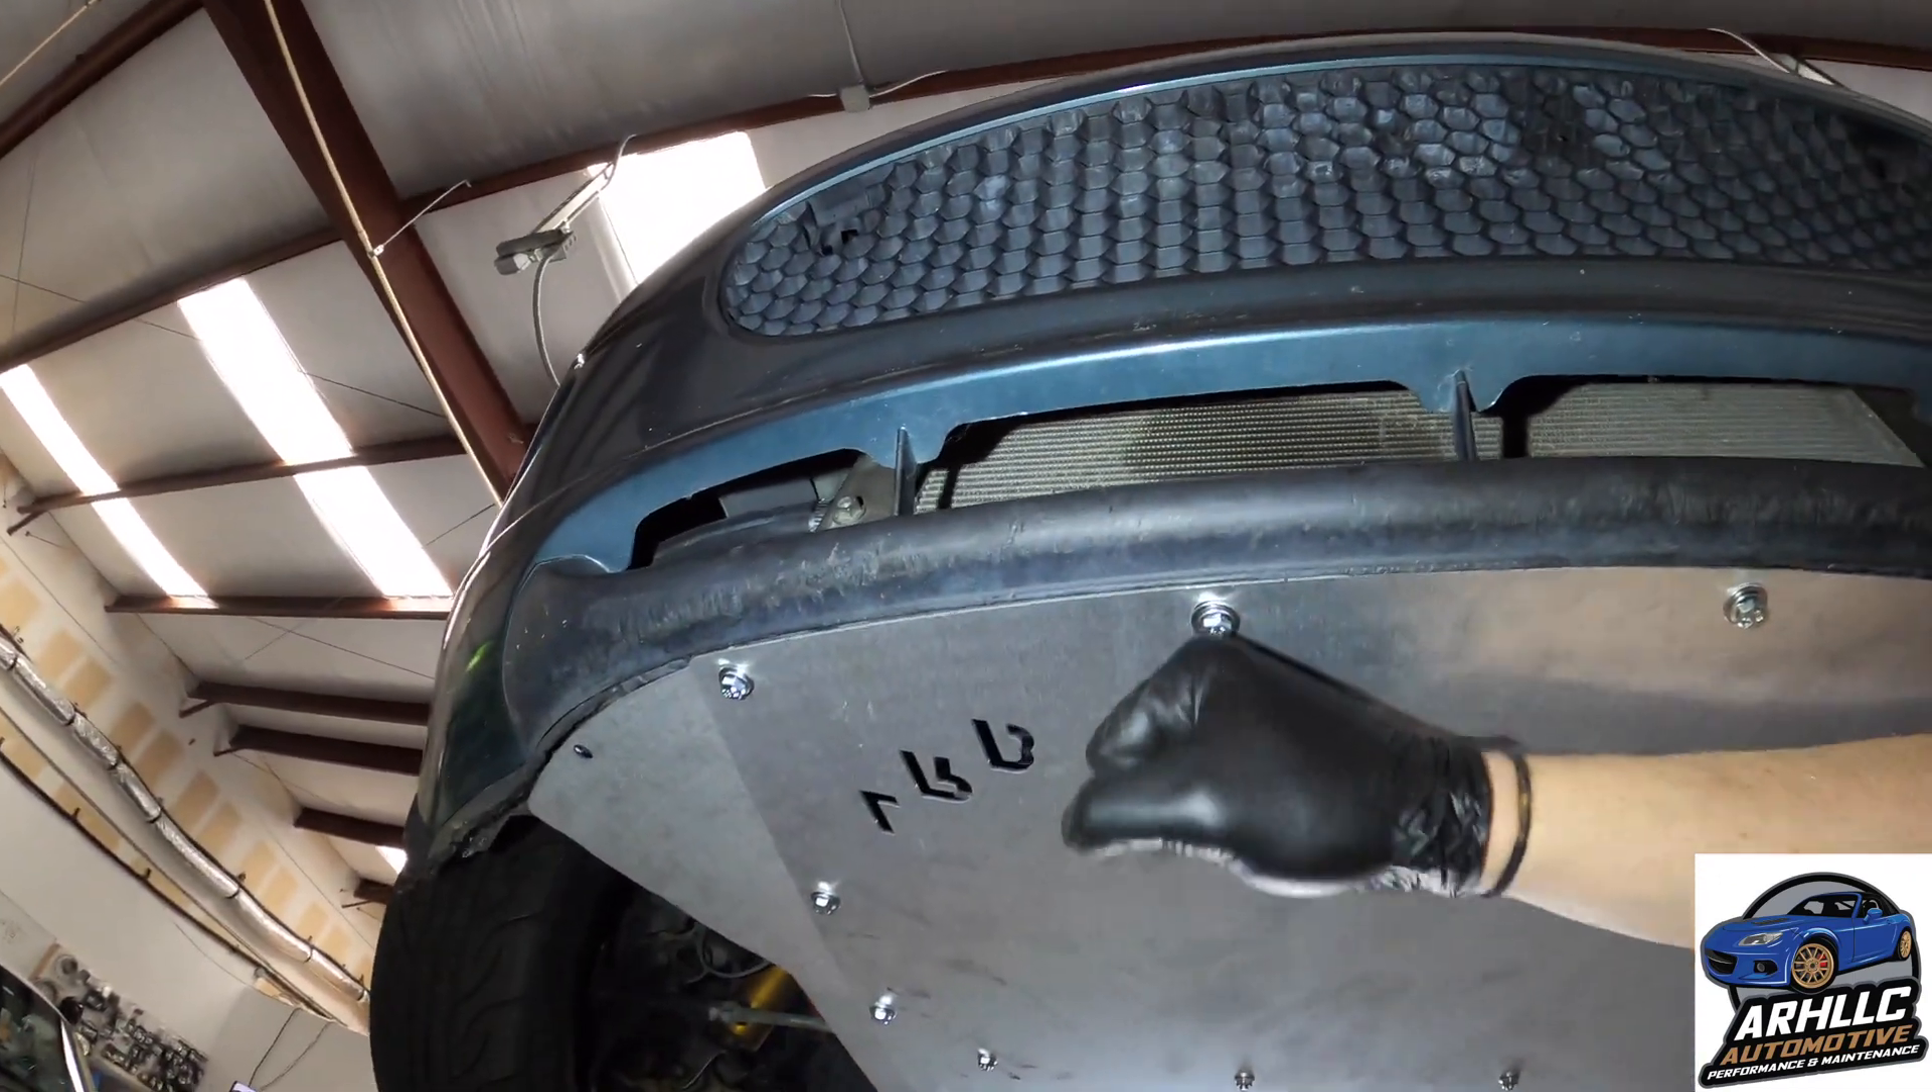The under tray is now installed.